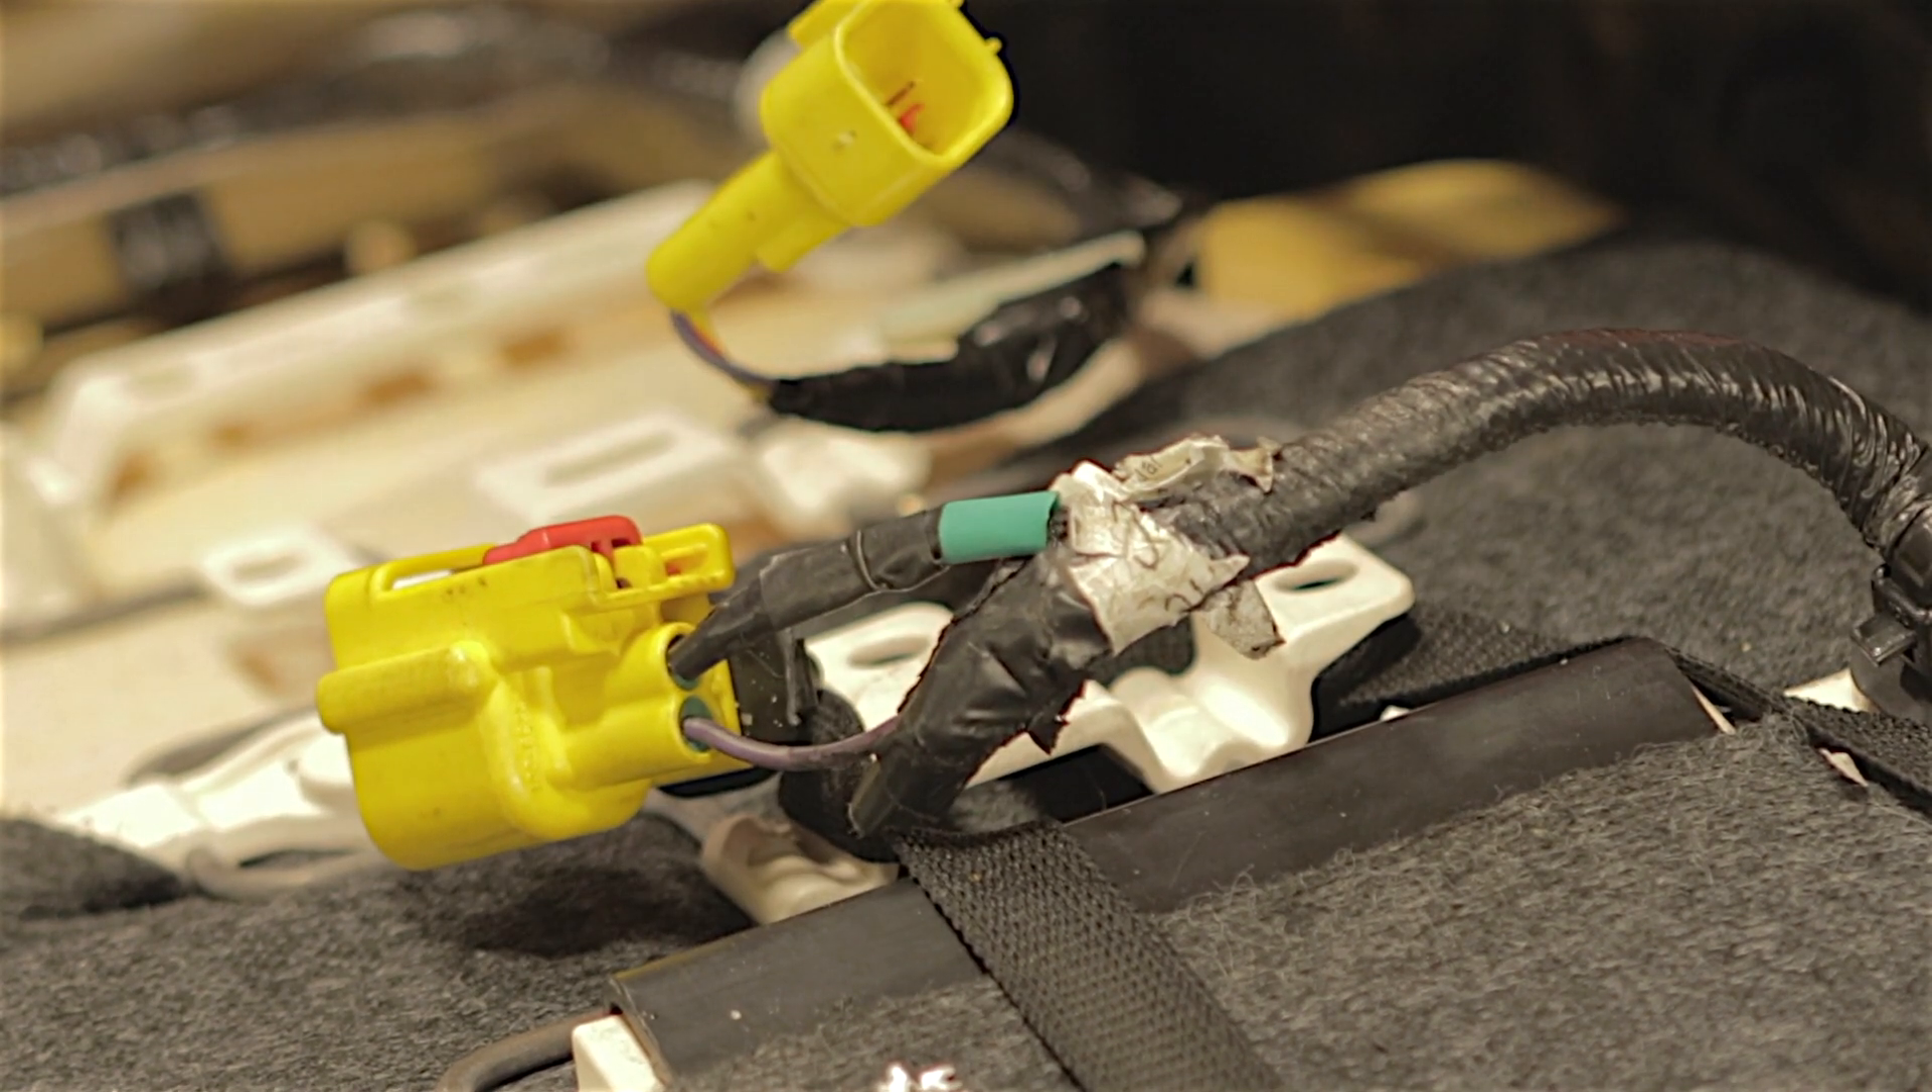So the shrink tube's on, it's all soldered up, I've taped it all up as well.